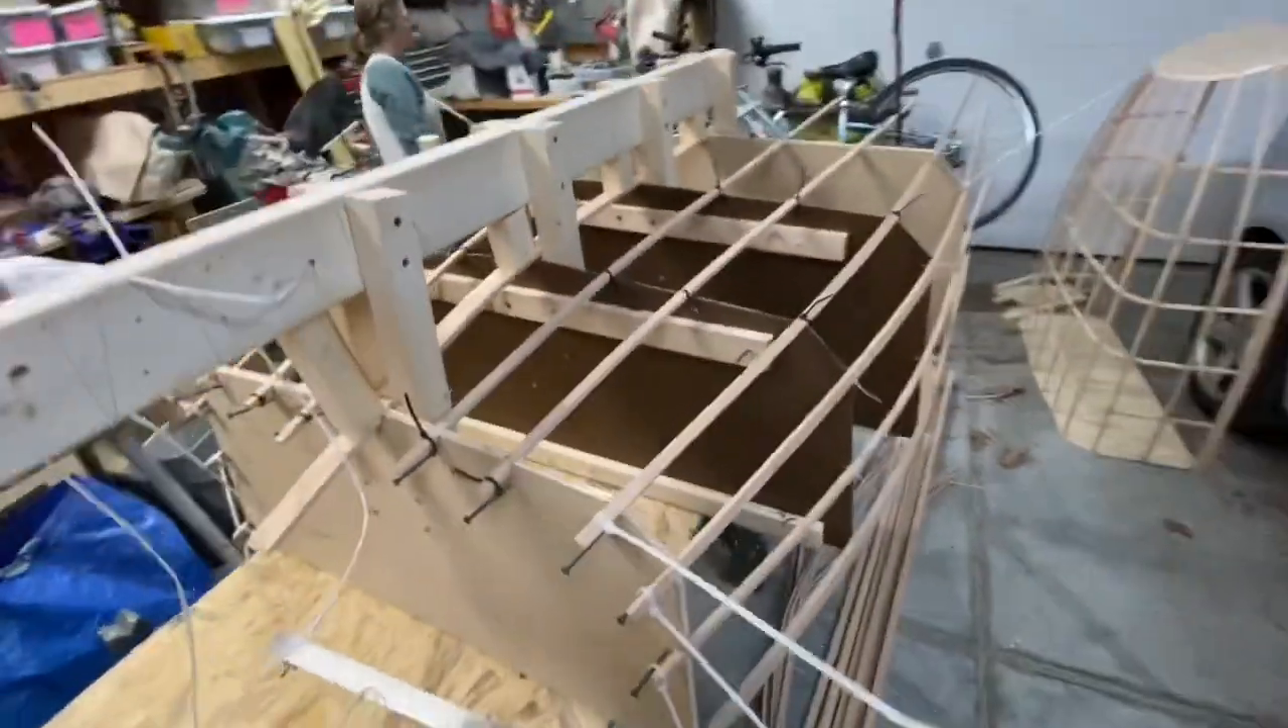Here are the stringers zip tied and glued for half two.